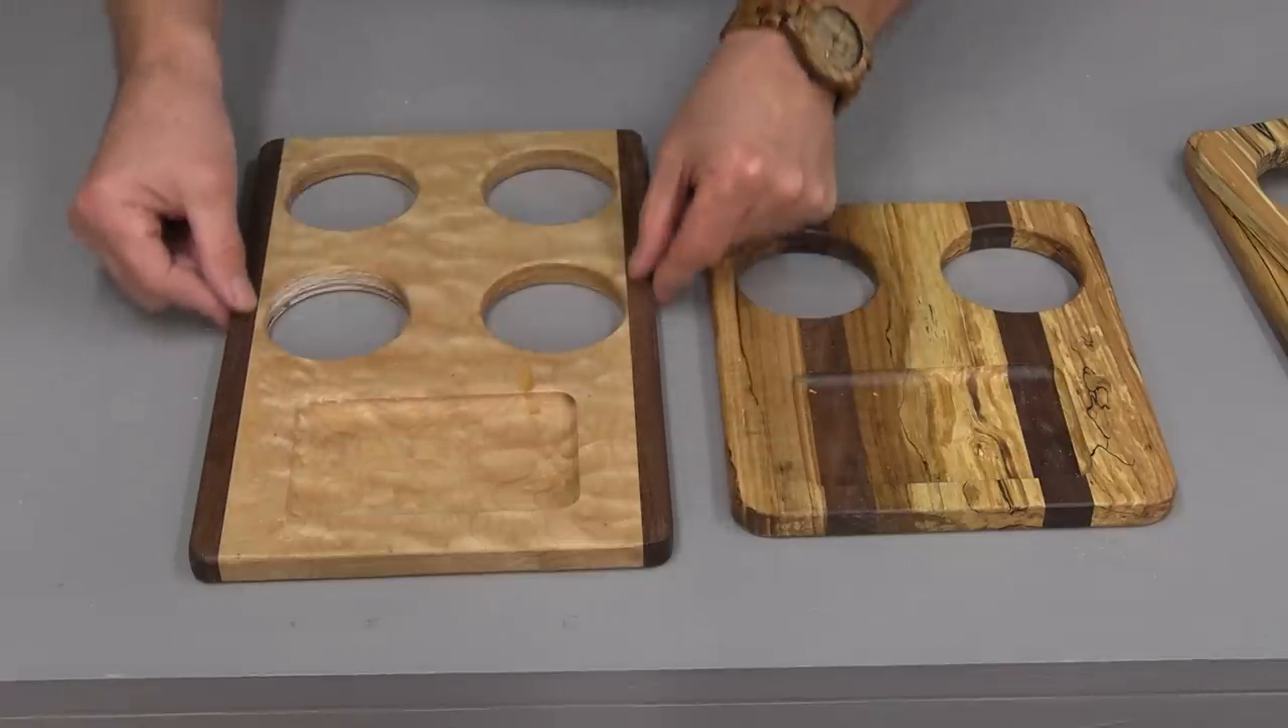So I've edged on the outside with some walnut.